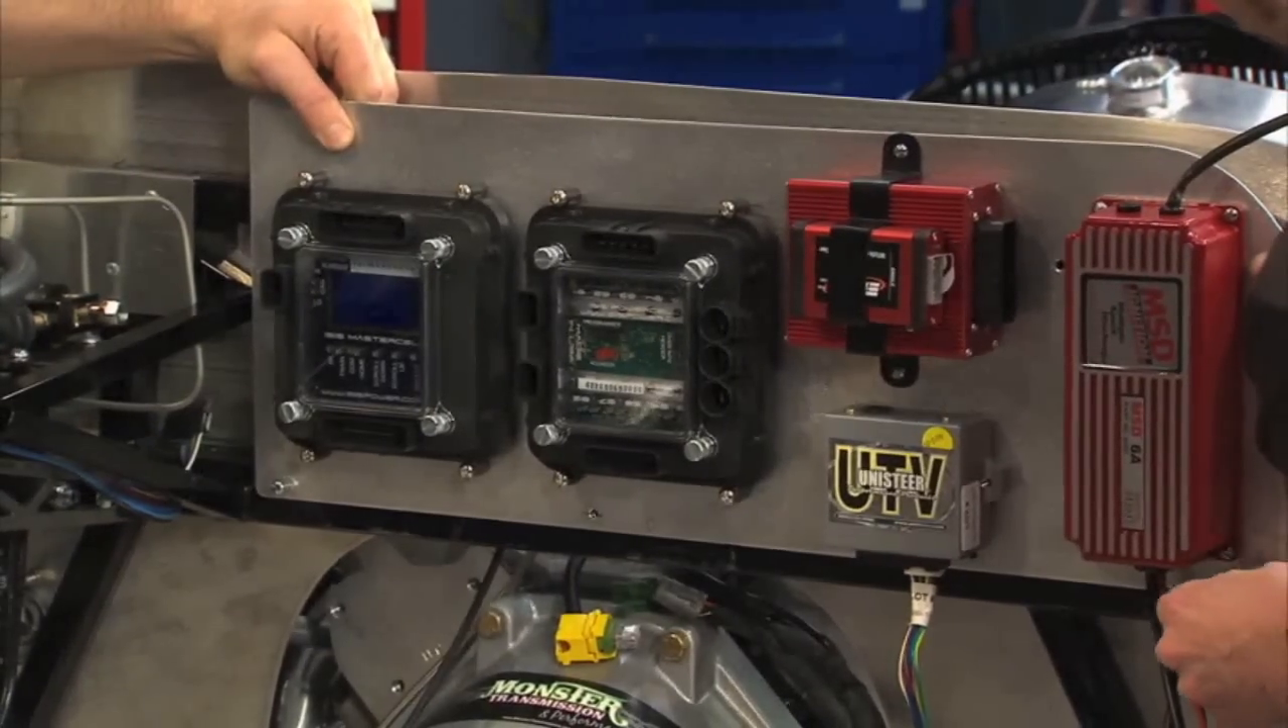All right, we've got all of our electronic goodies in our power panel right here.